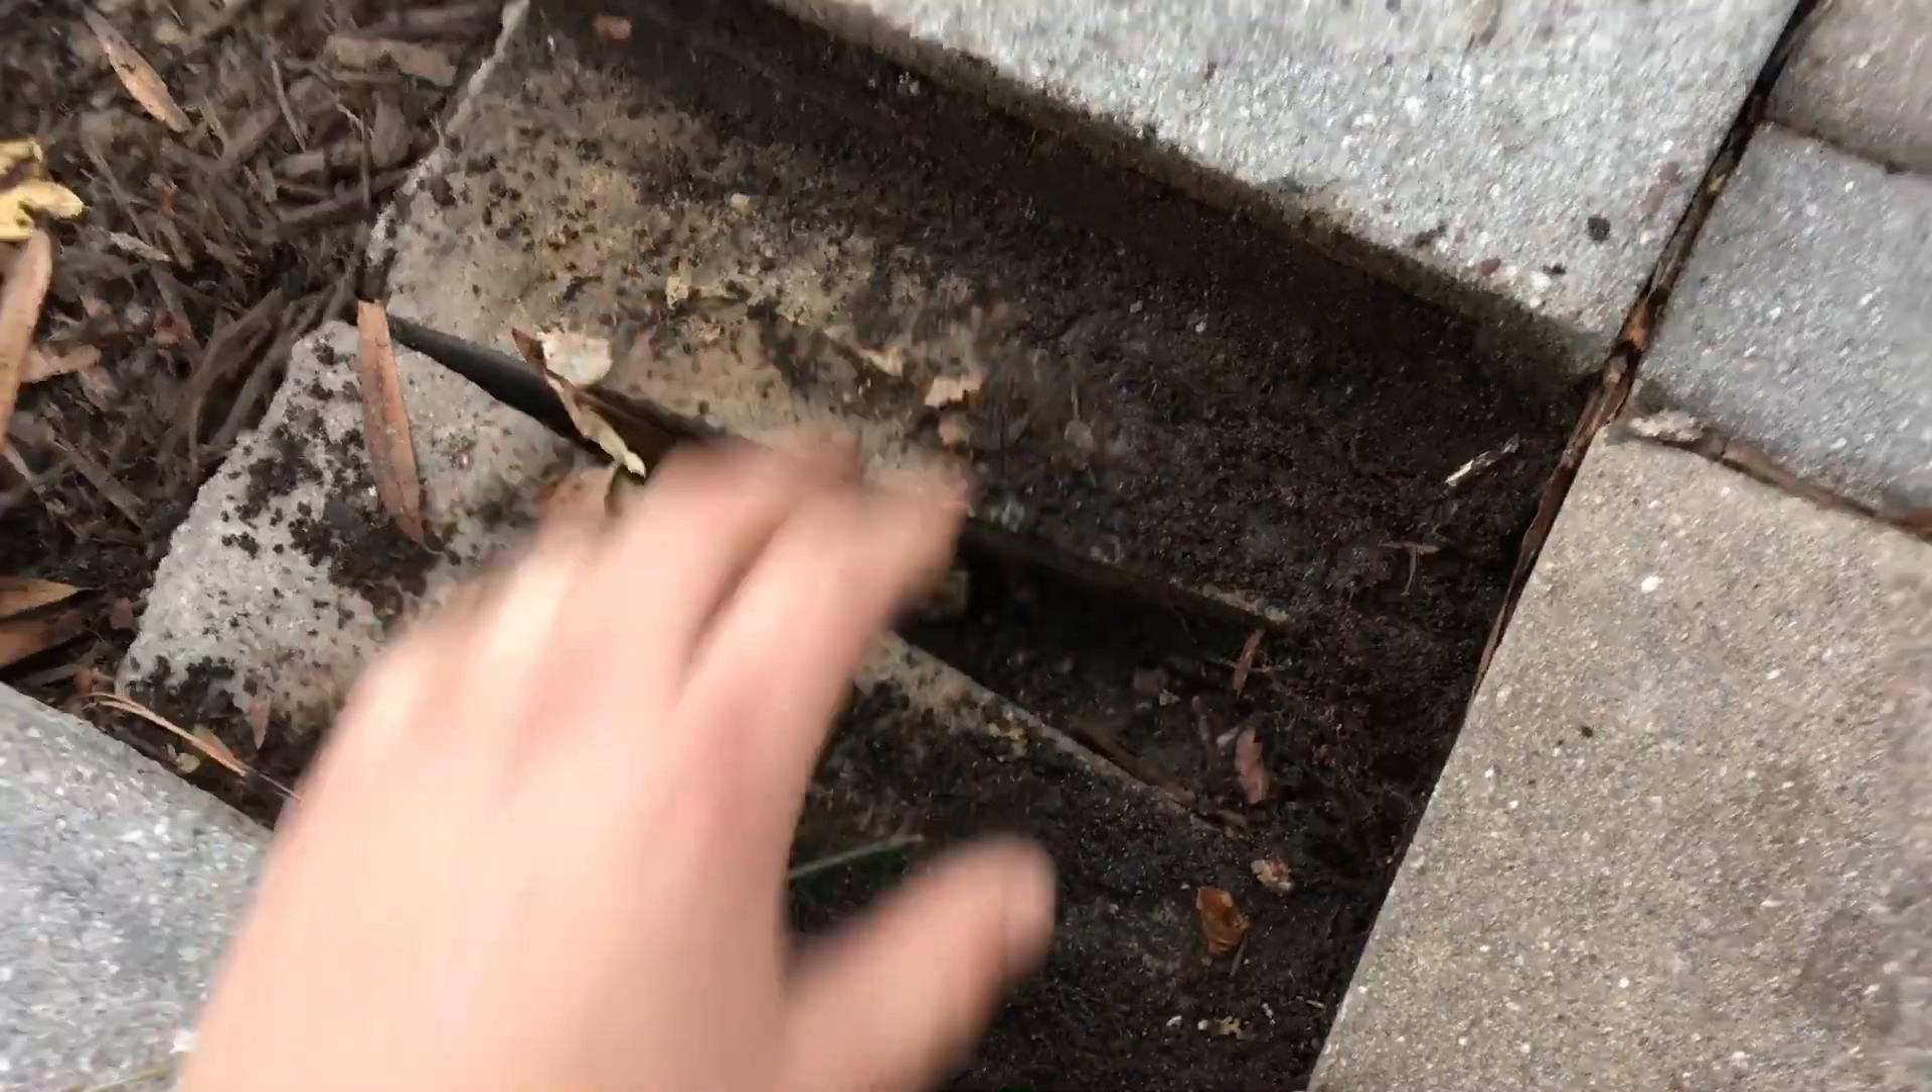So first you can see here that this void is here in between of these blocks.